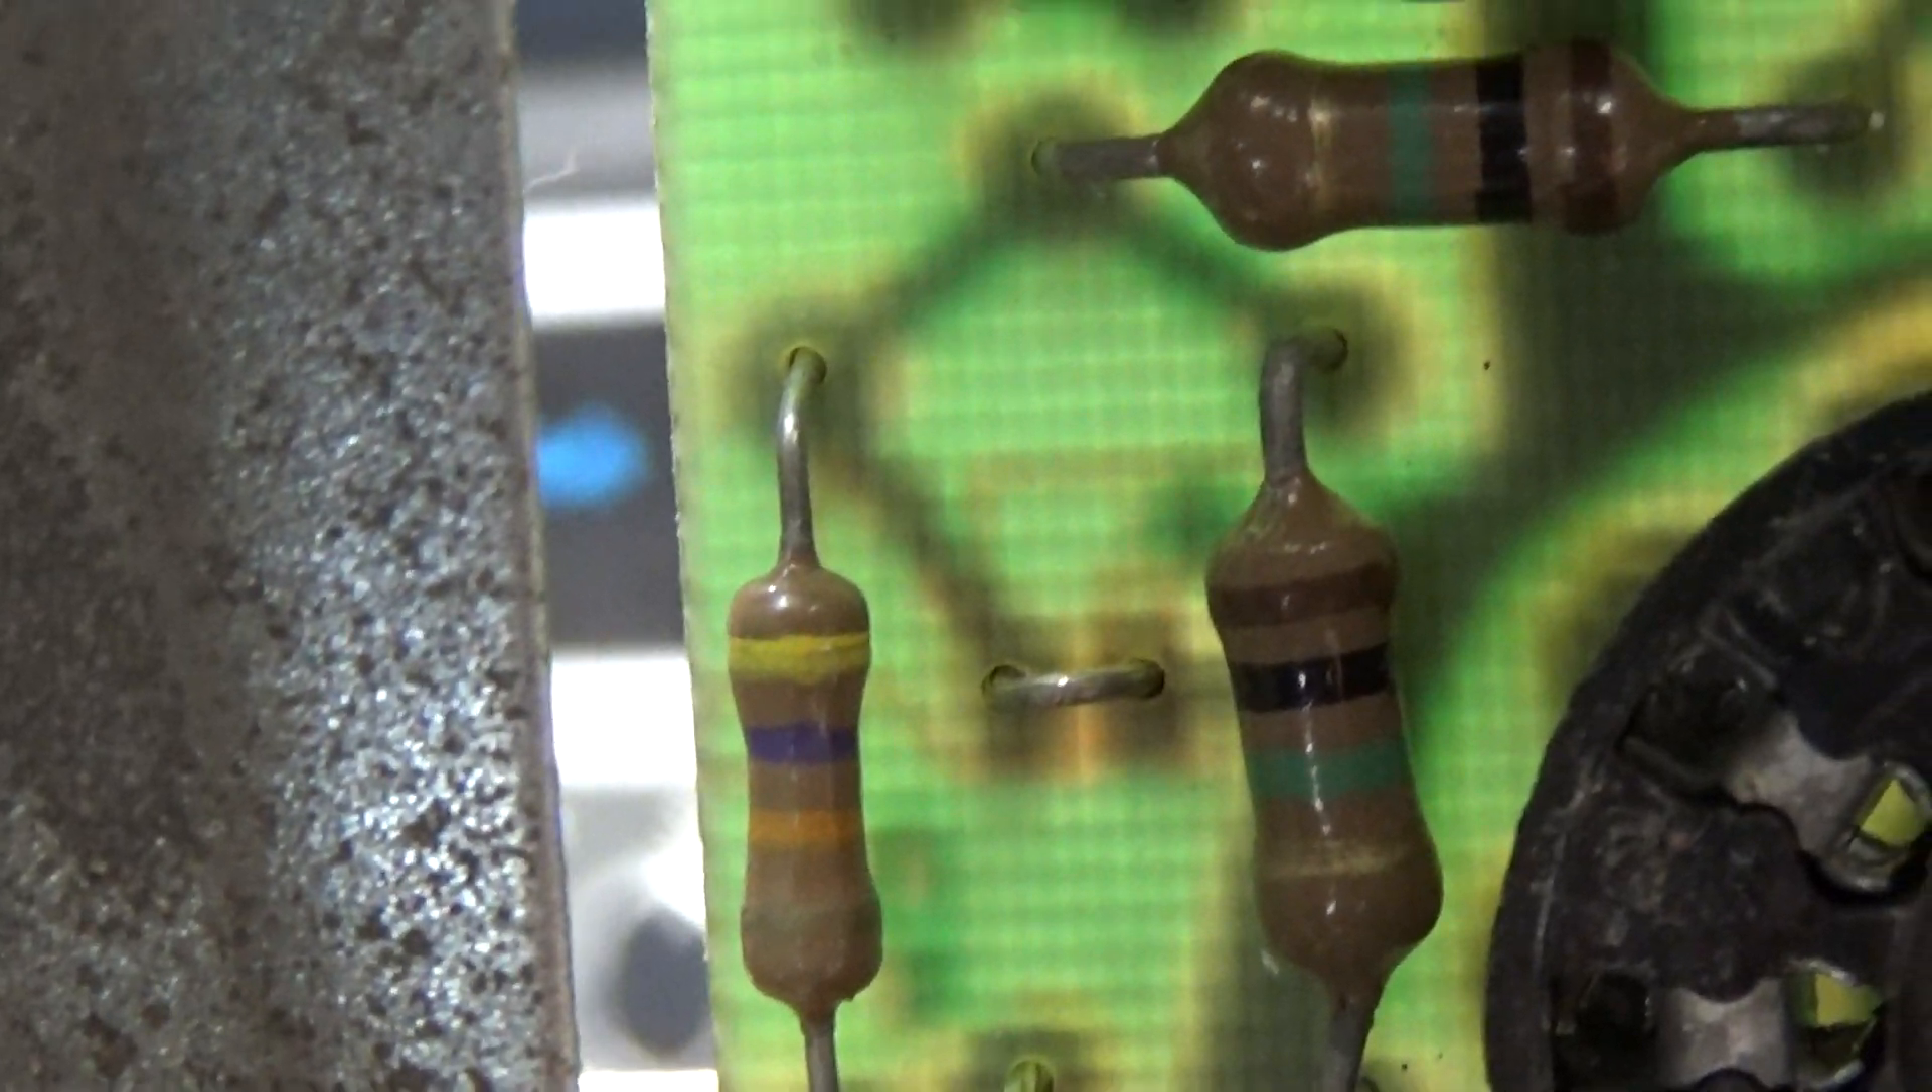And you see that little um wire jumper in between the two resistors there um that's that wire that I use or jumper to replace the one uf cap that normally goes there.